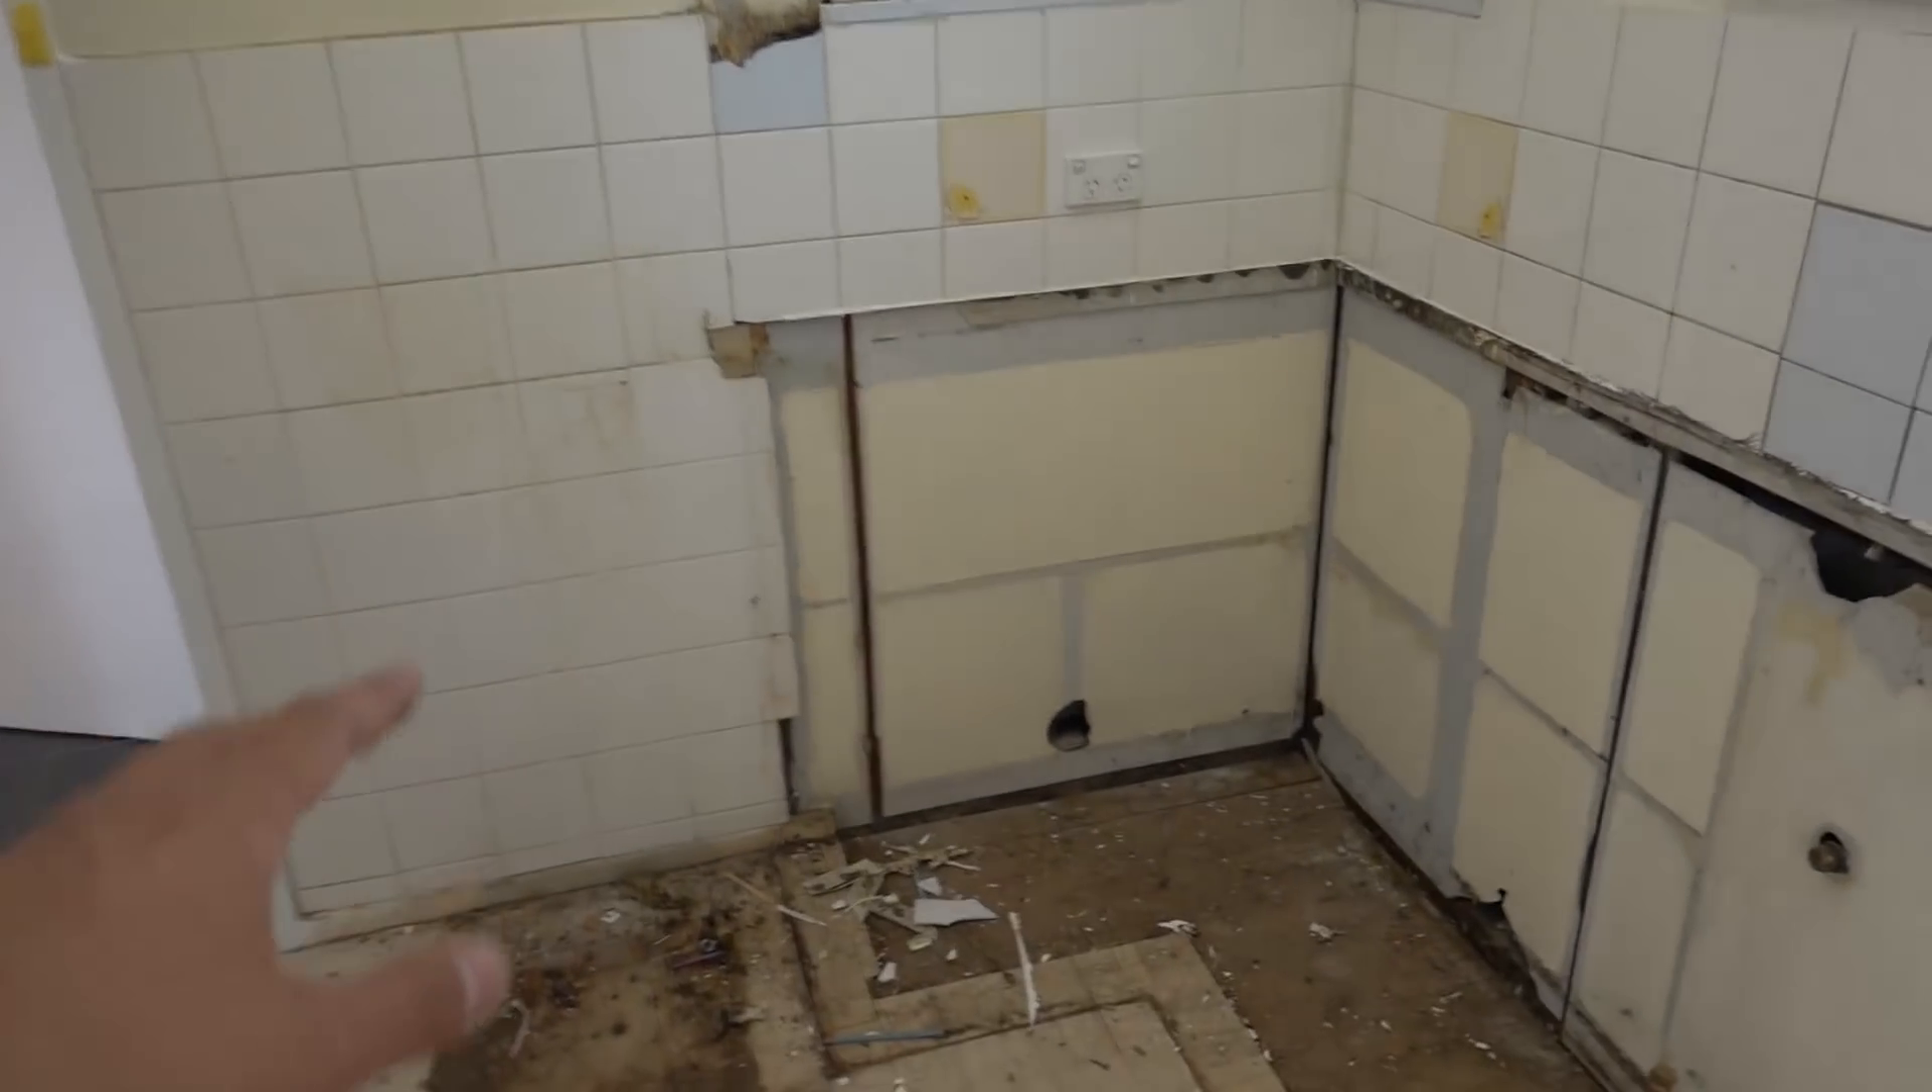All right guys, so now we've got pretty much most of the kitchen now removed, all we've basically got left is these tiles.